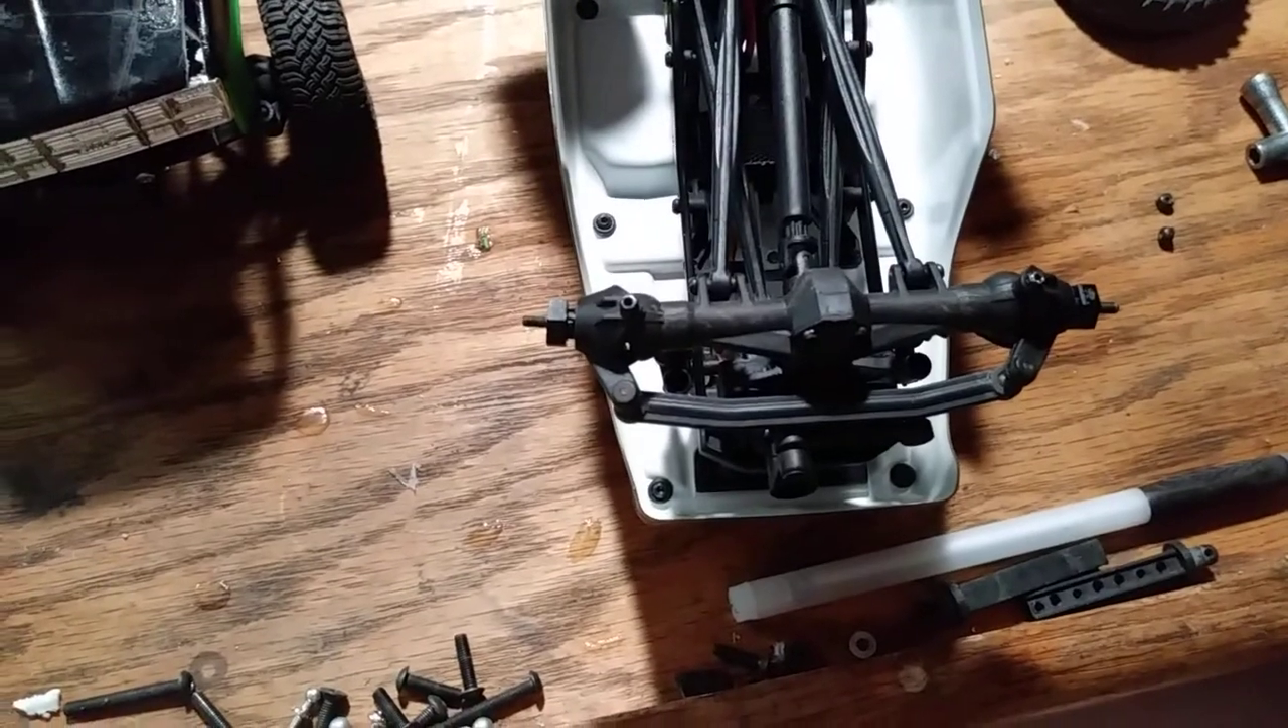All right so we got the wheels off and this is for people that haven't done this I don't know or interested and want to try it.